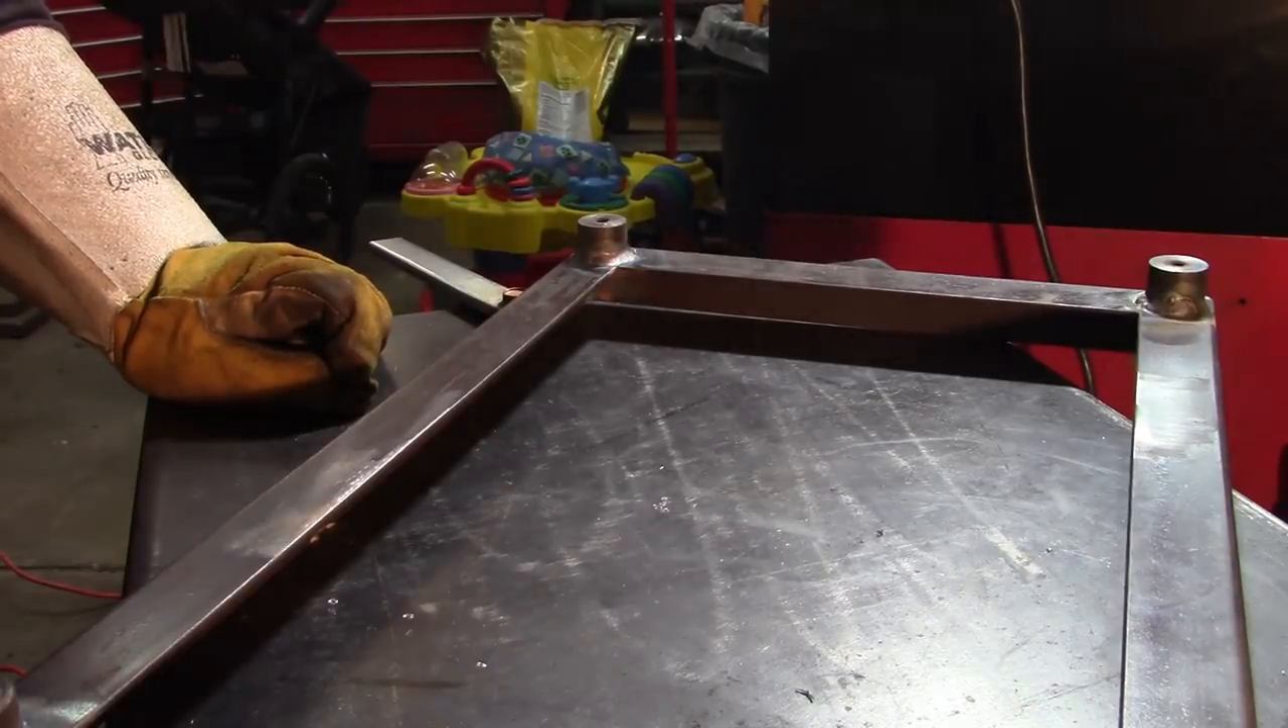All righty just got the last standoff melted welded on.